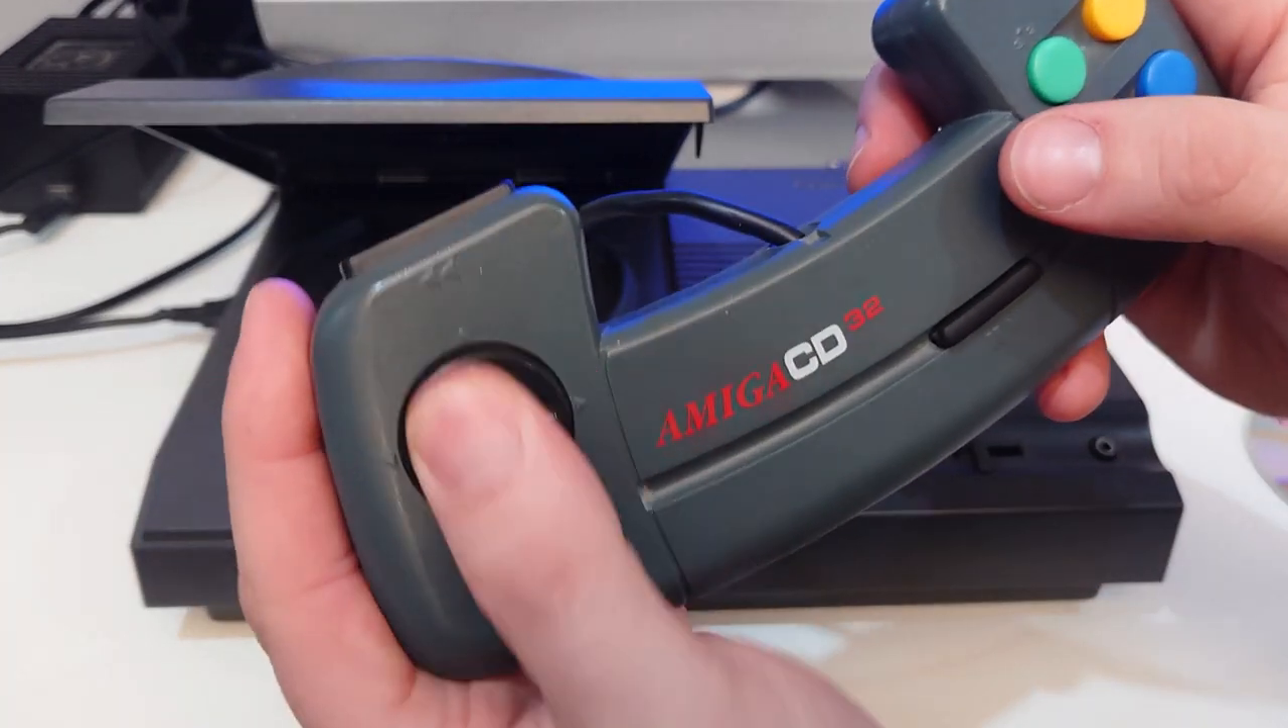So we have the controller back together.